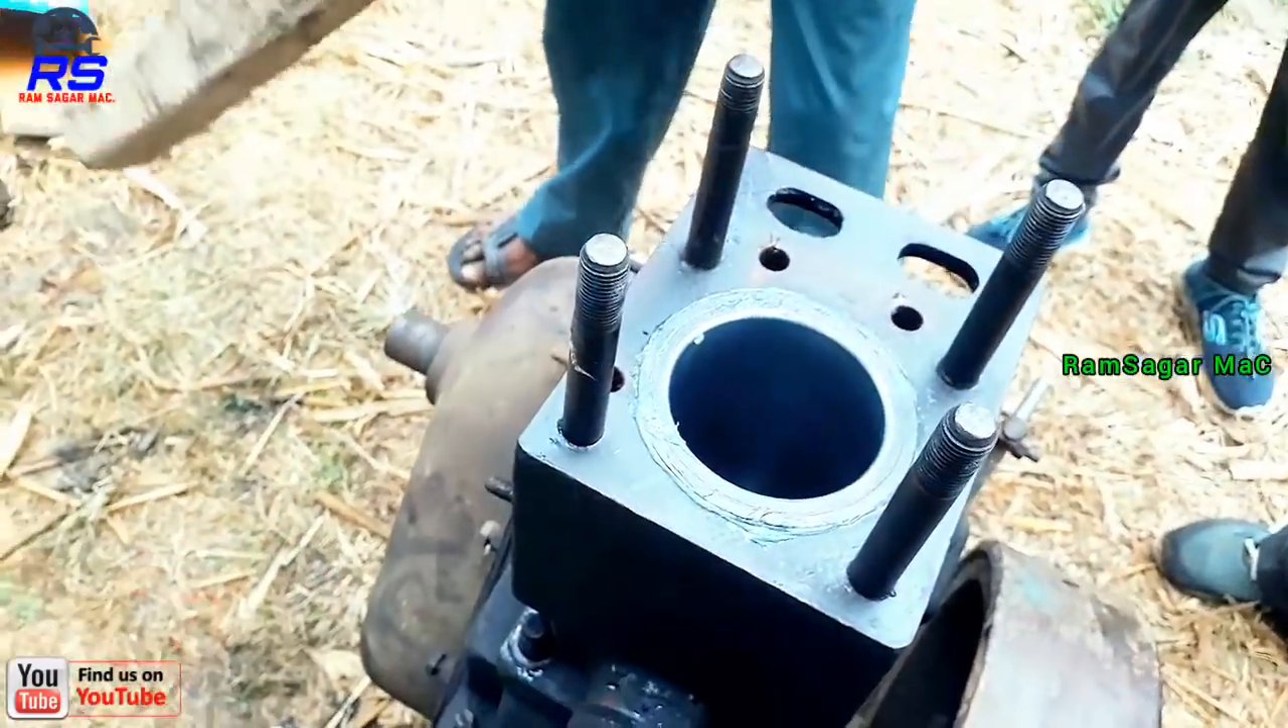अब देख सकते हैं हमारा लाइनर फिट हो गया।